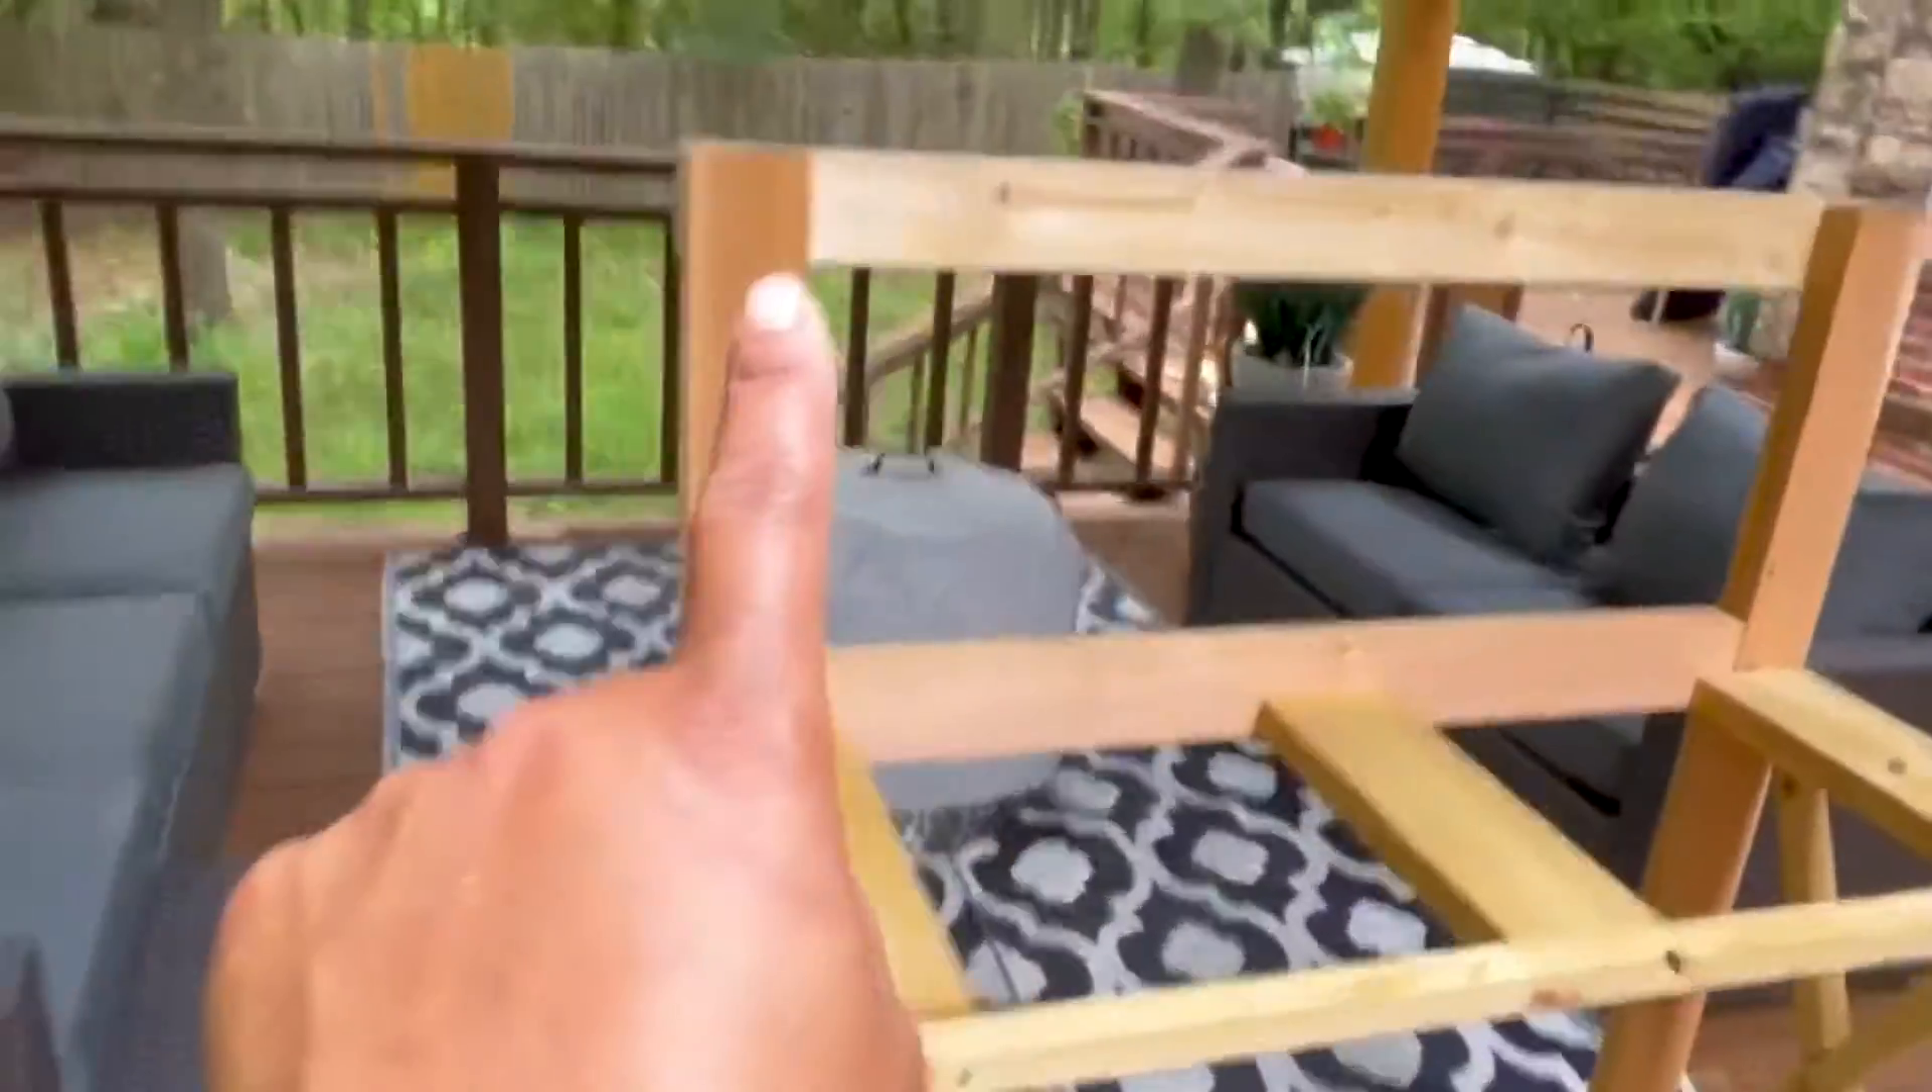All we have left is to put the tabletop on and then make a top ledge here and we're all done.